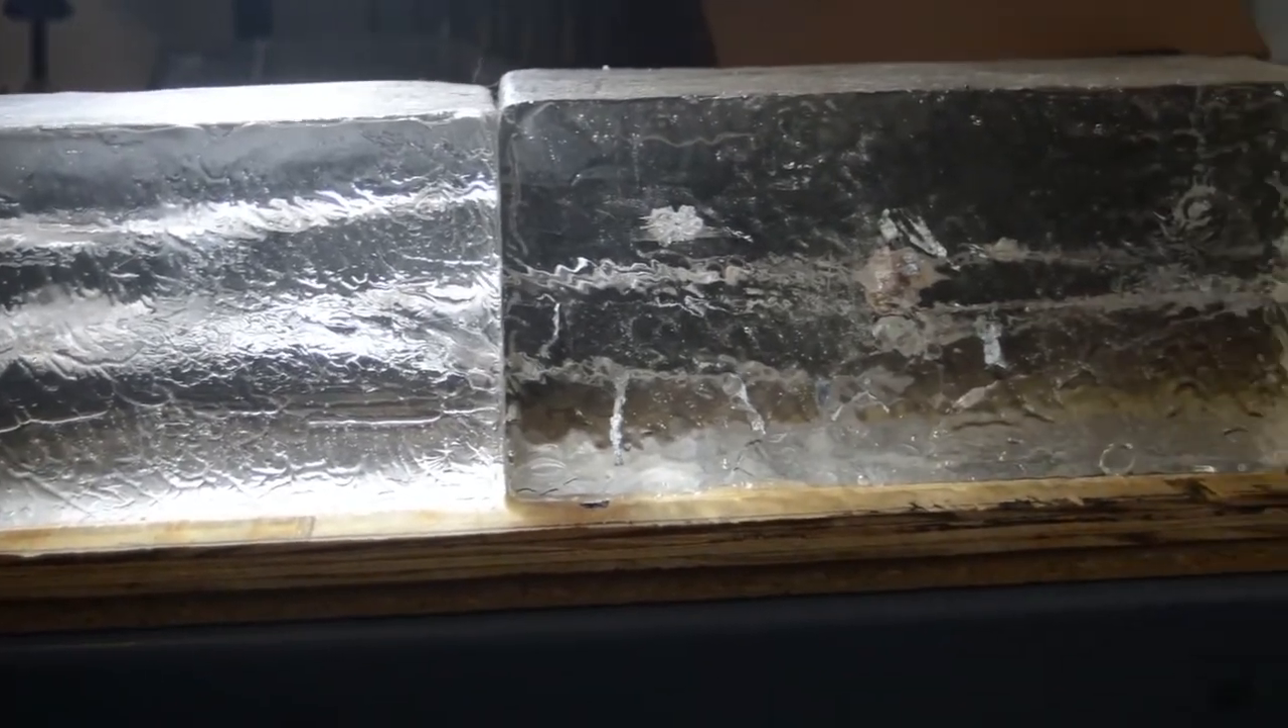So, uh, as we track on down, these two blocks don't line up, guys.